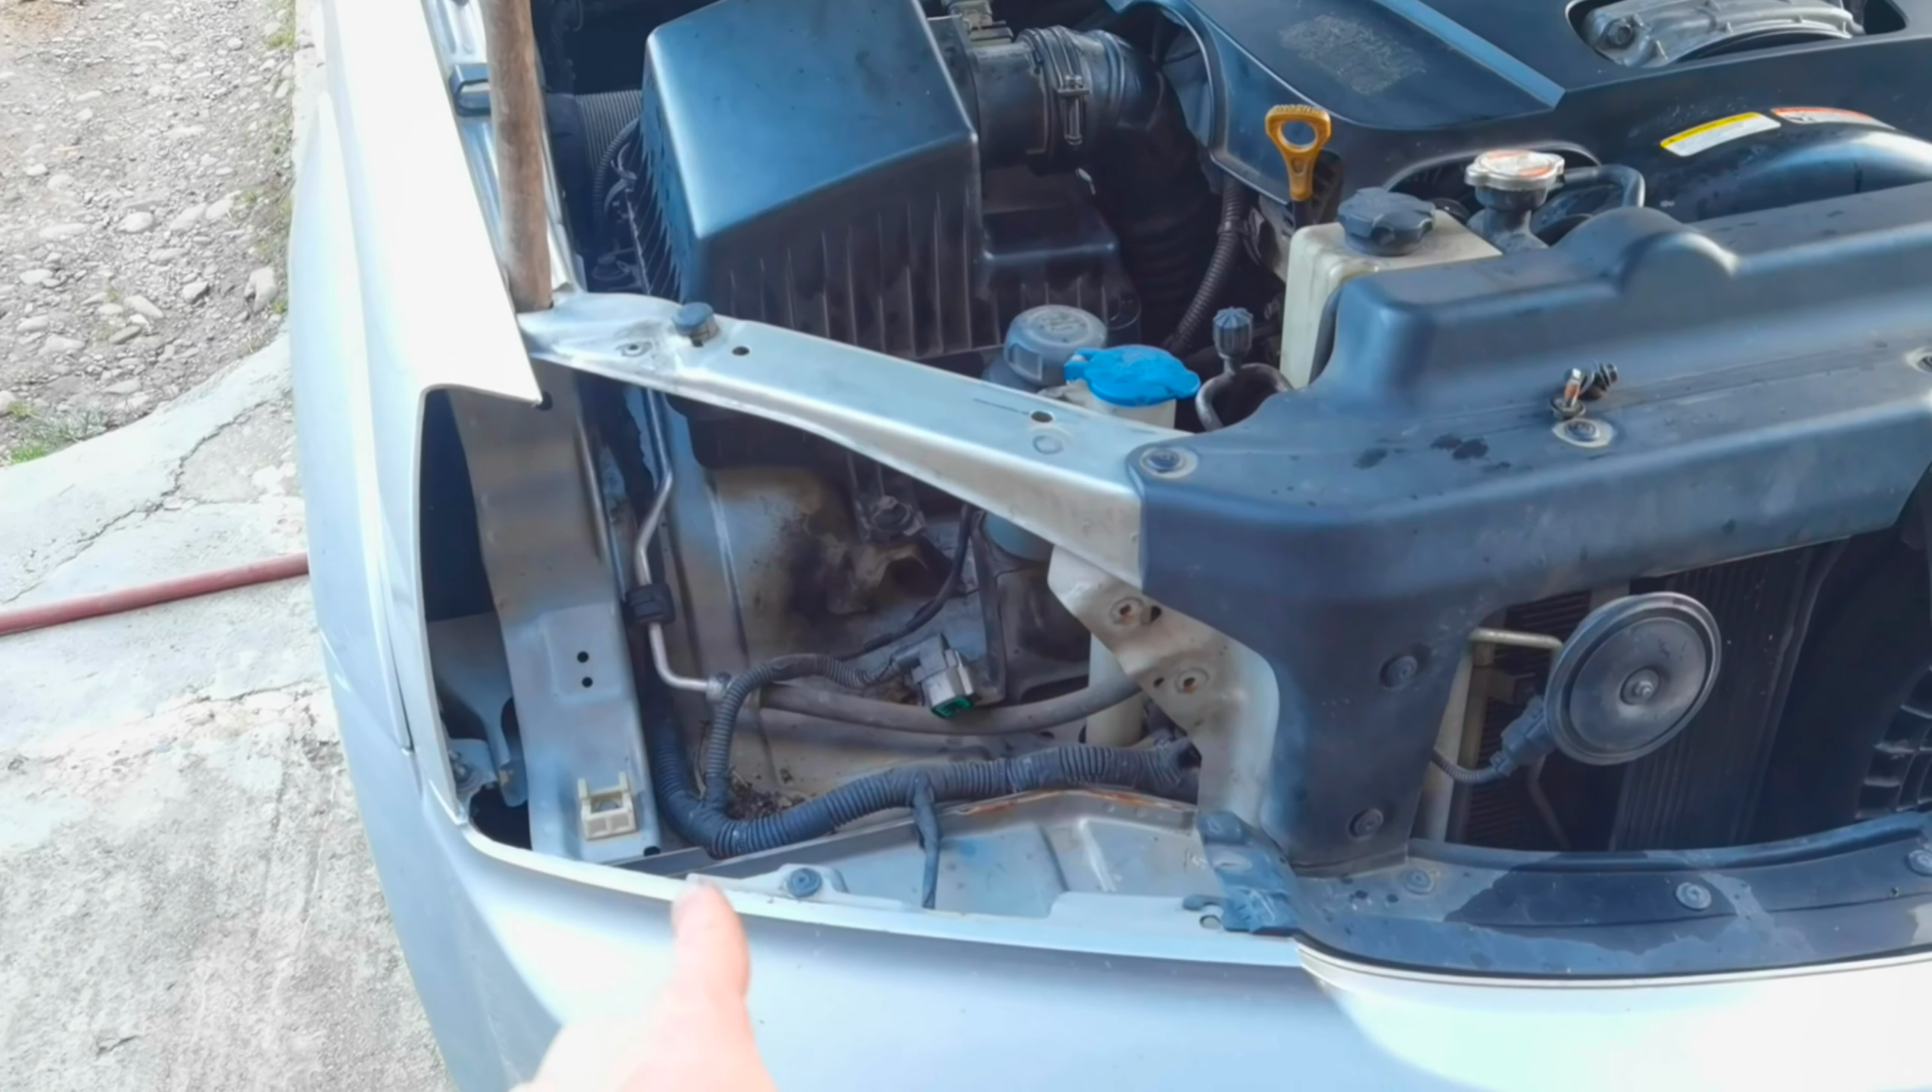So as you can see, I already removed the headlights from the right side from the passenger position and the headlight on this car it's only mounted with three screws and one plastic clip right underneath the headlight.